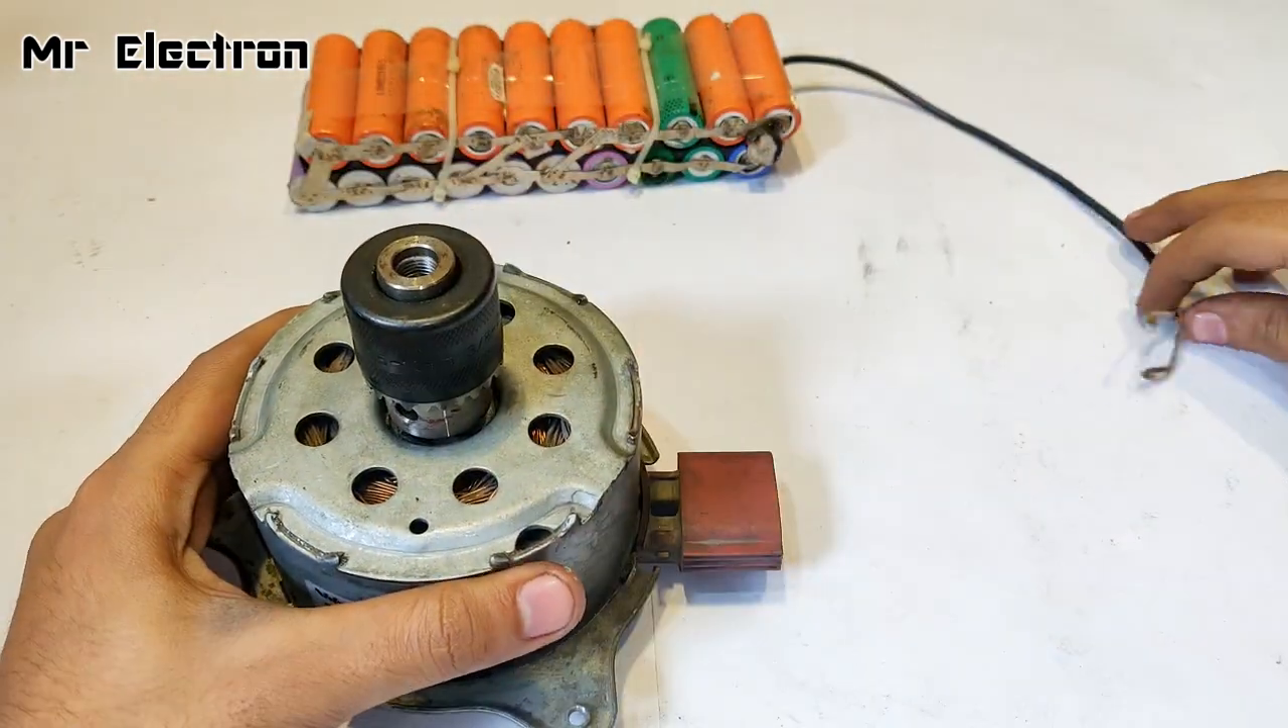So guys, here as you can see that I have connected a drill chuck to the shaft of this motor so that the rotation of the motor is visible pretty good.